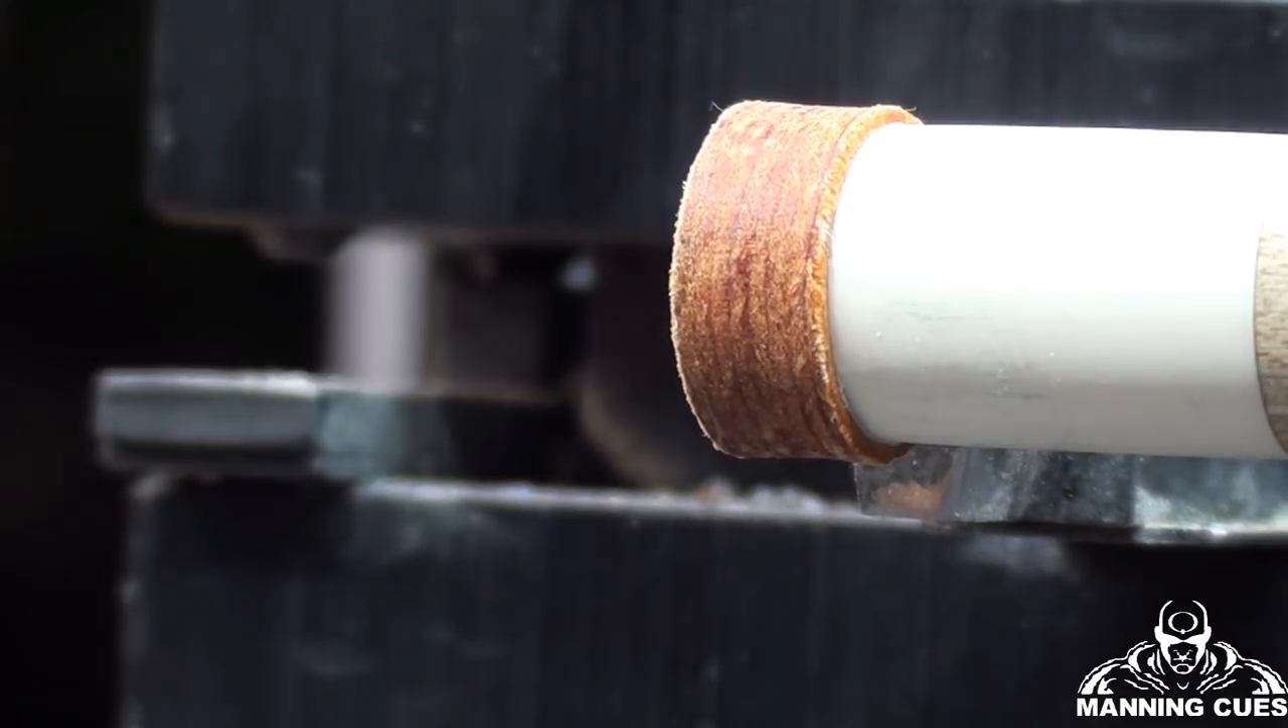So right now you can kind of see that the tip is bigger than the ferrule. And it is all the way around.